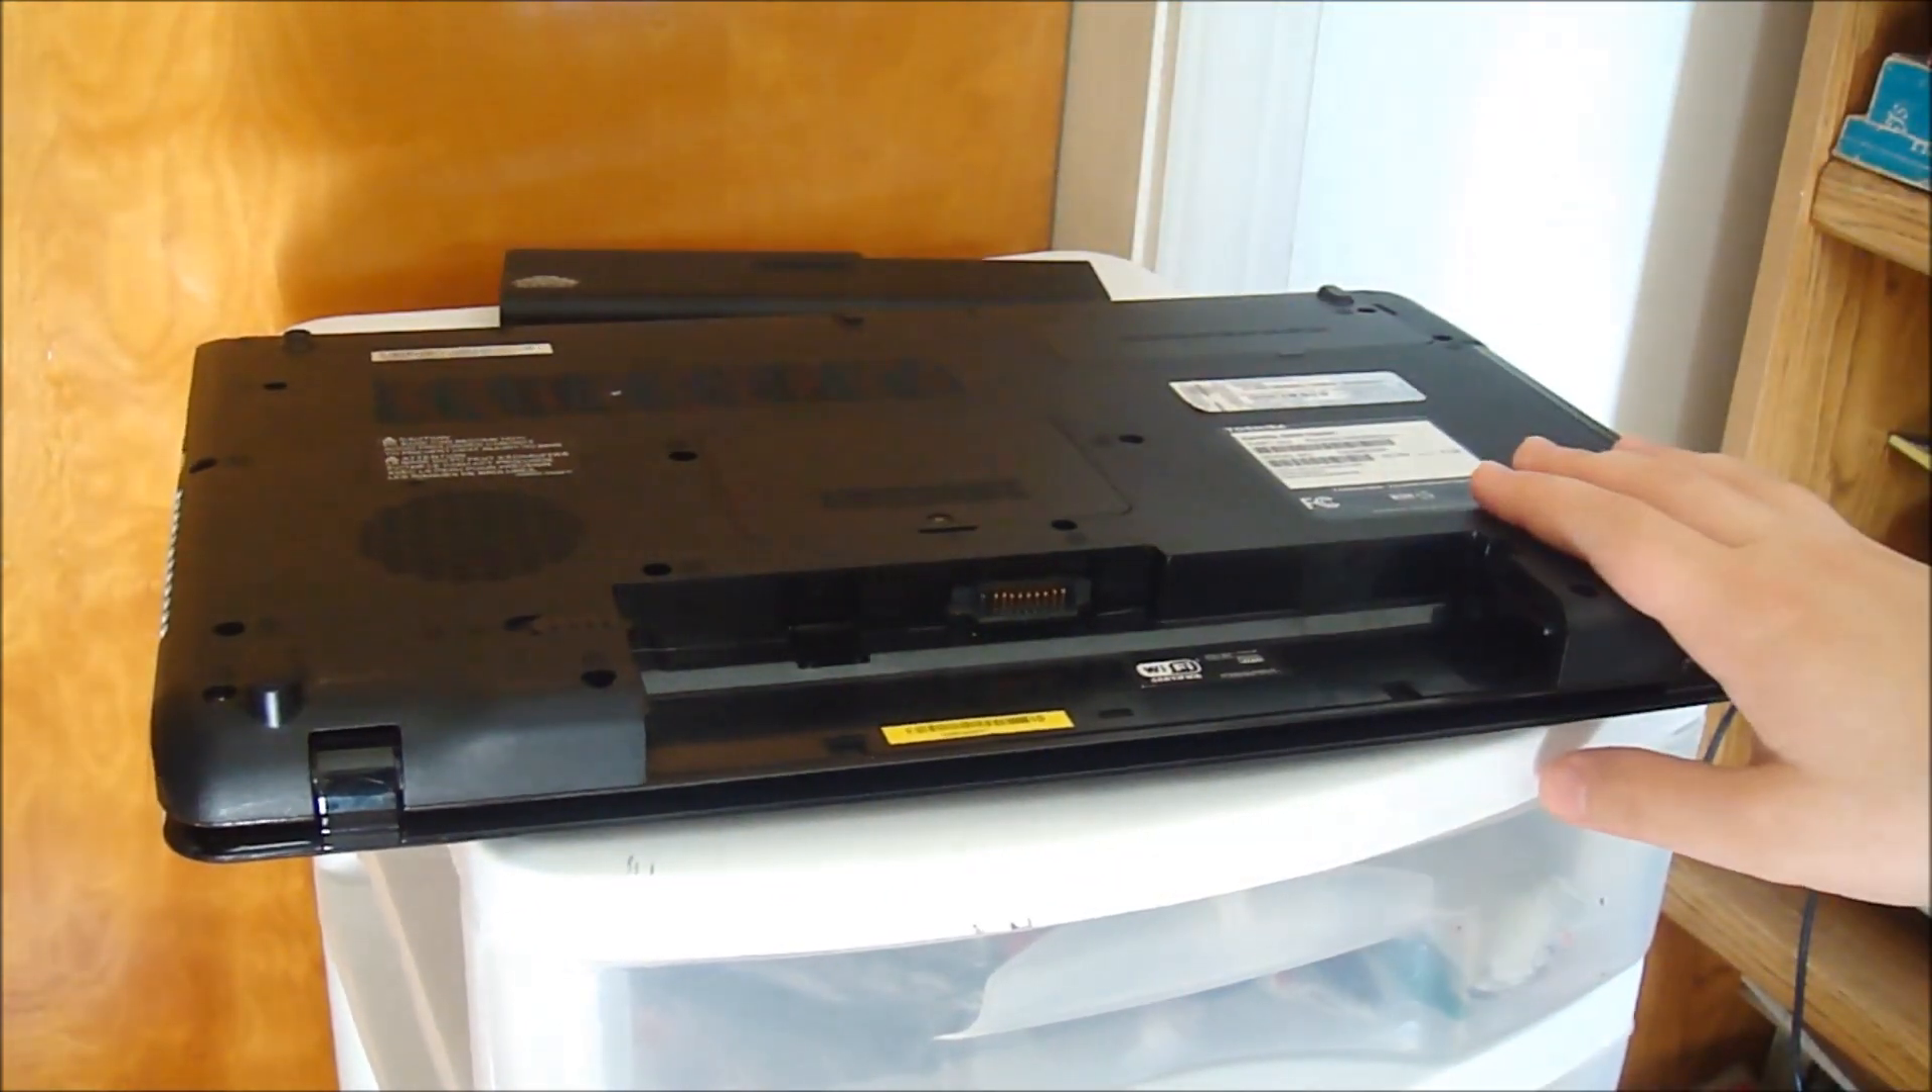As you can see. I removed the battery.